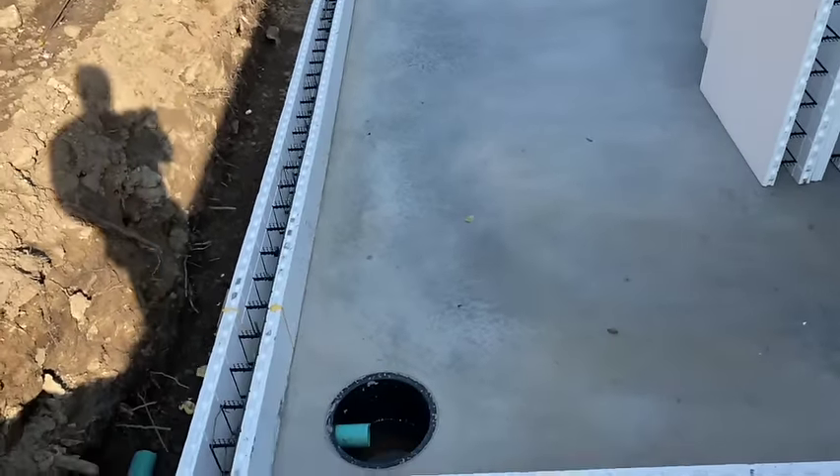We got our floor poured we got our first course of block in.